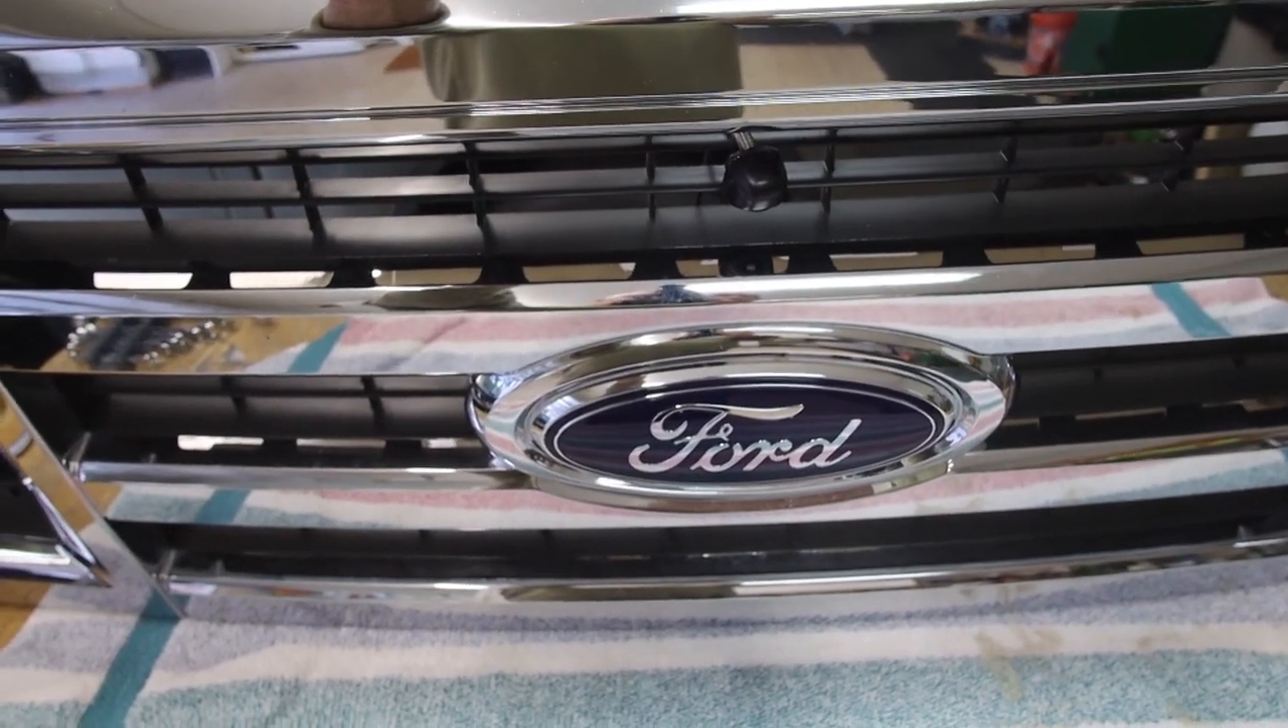As you can see I've got the grill off and in the garage.